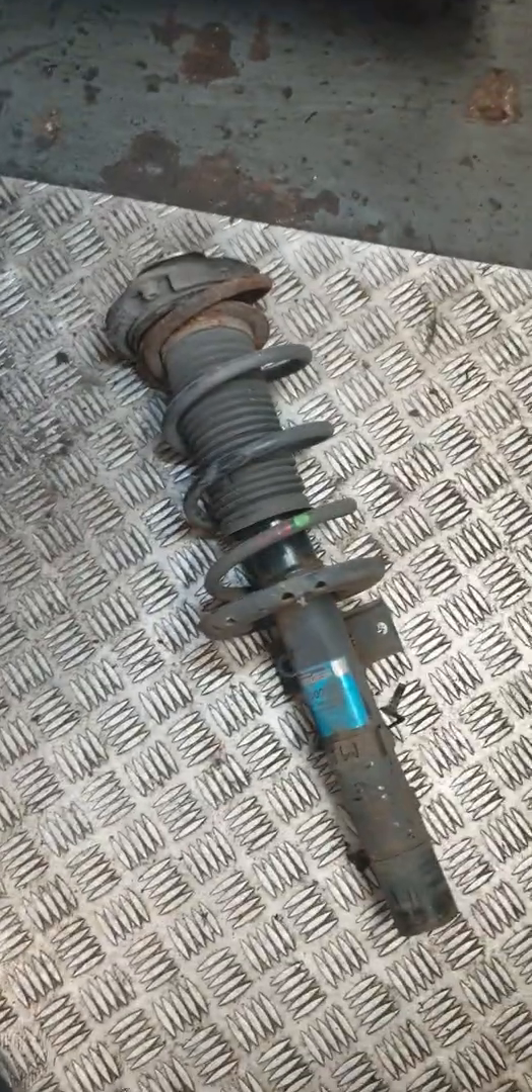Okay so now you can see the strut out of the vehicle and what we're going to do just keep an eye for the next video is we're going to remove this spring and replace it of the McPherson strut.